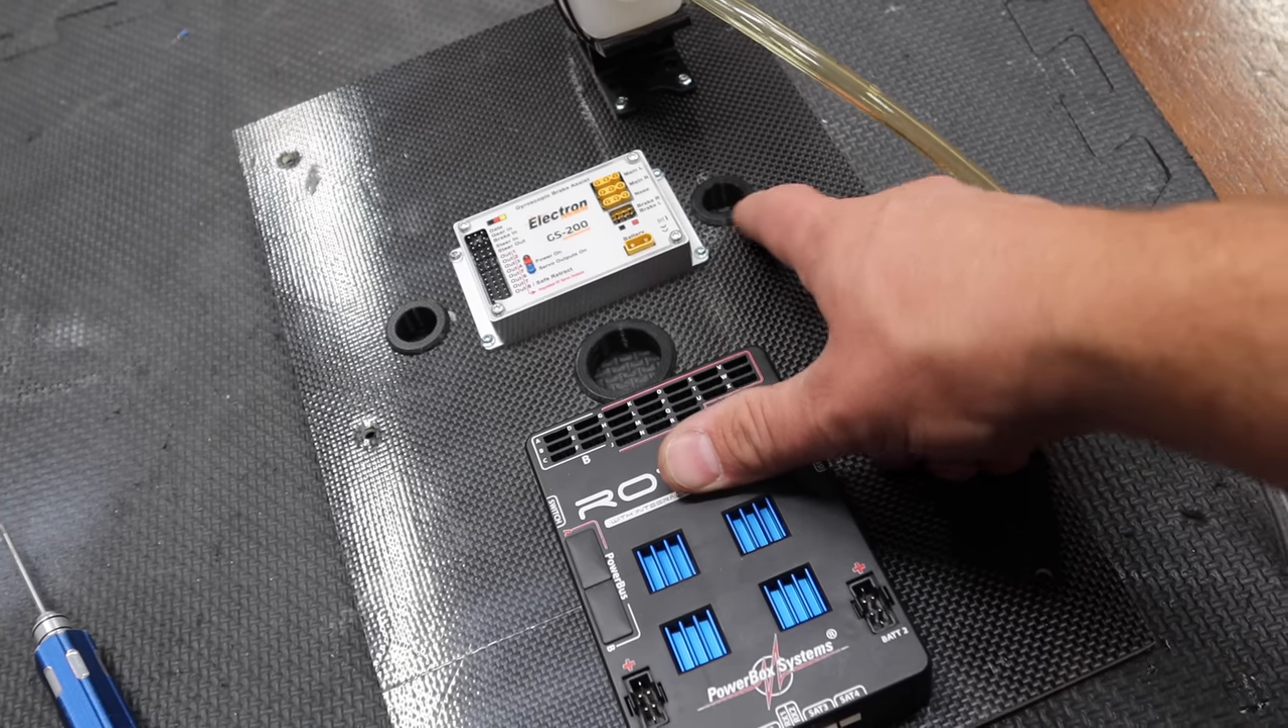We've got our GS200 mounted with three different through fittings.